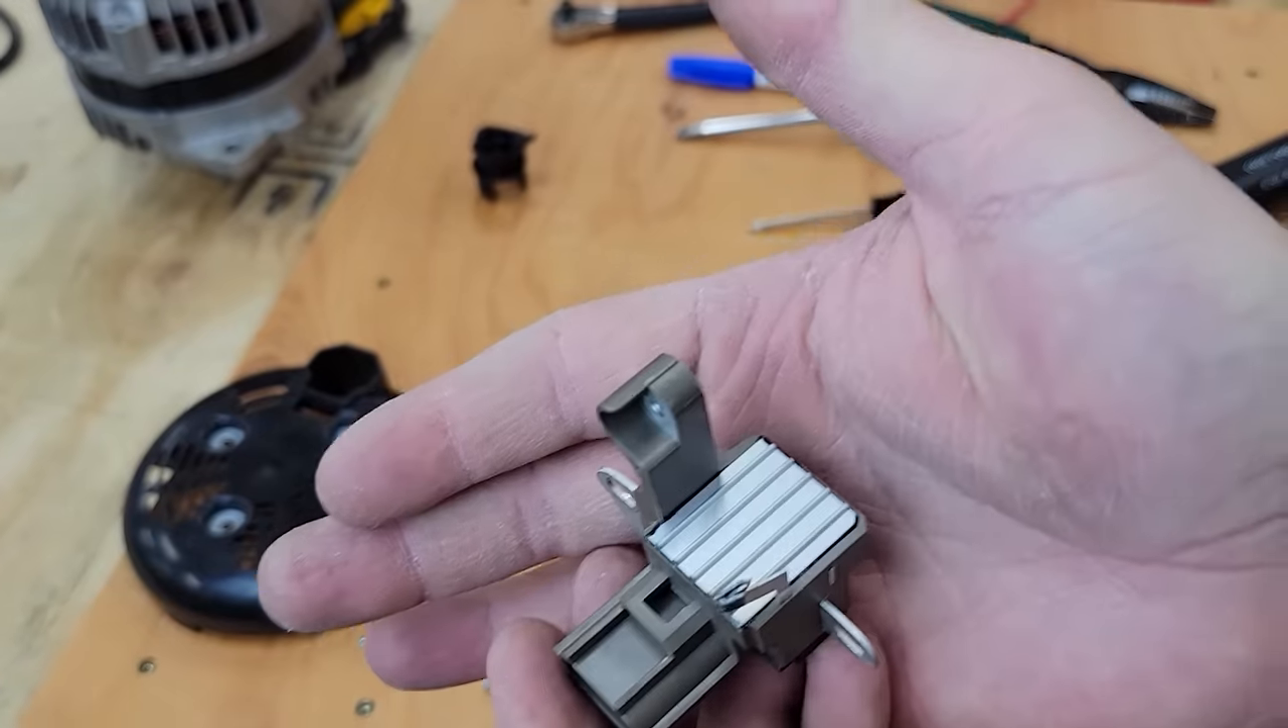So there's our voltage regulator removed.